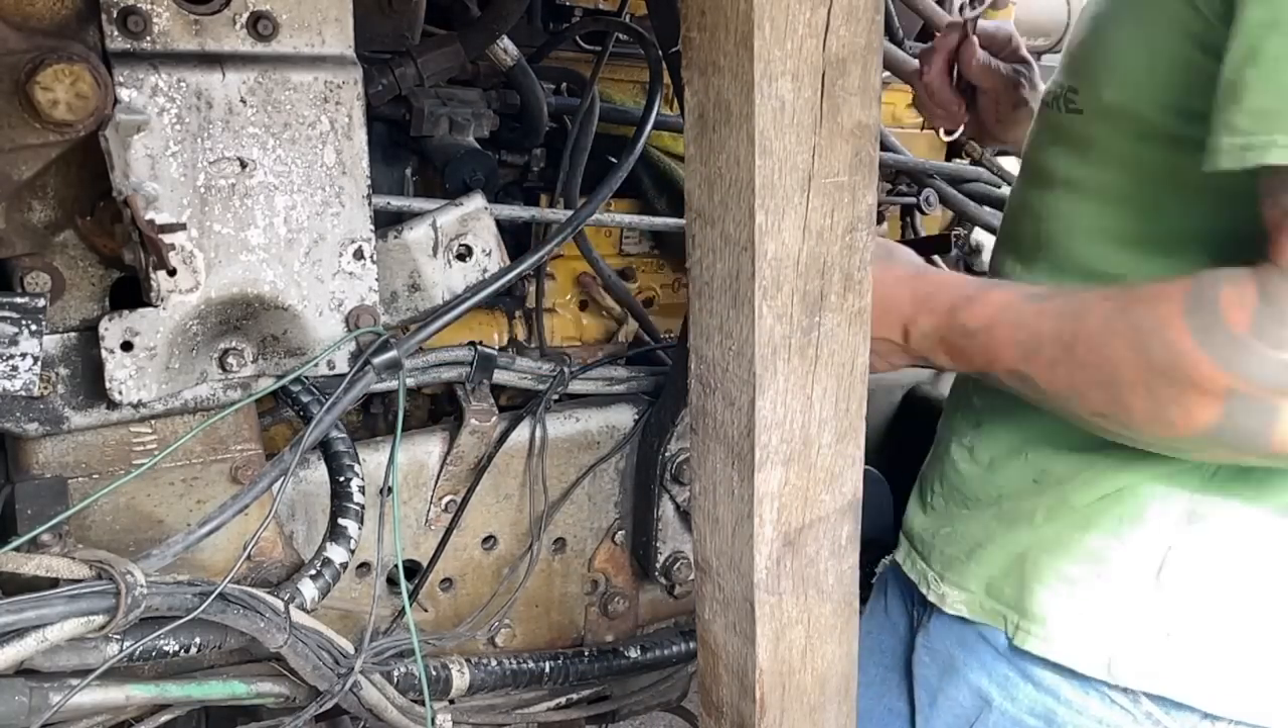I had poor planning on where to put this 4x4 and well yeah it's kind of in the way.